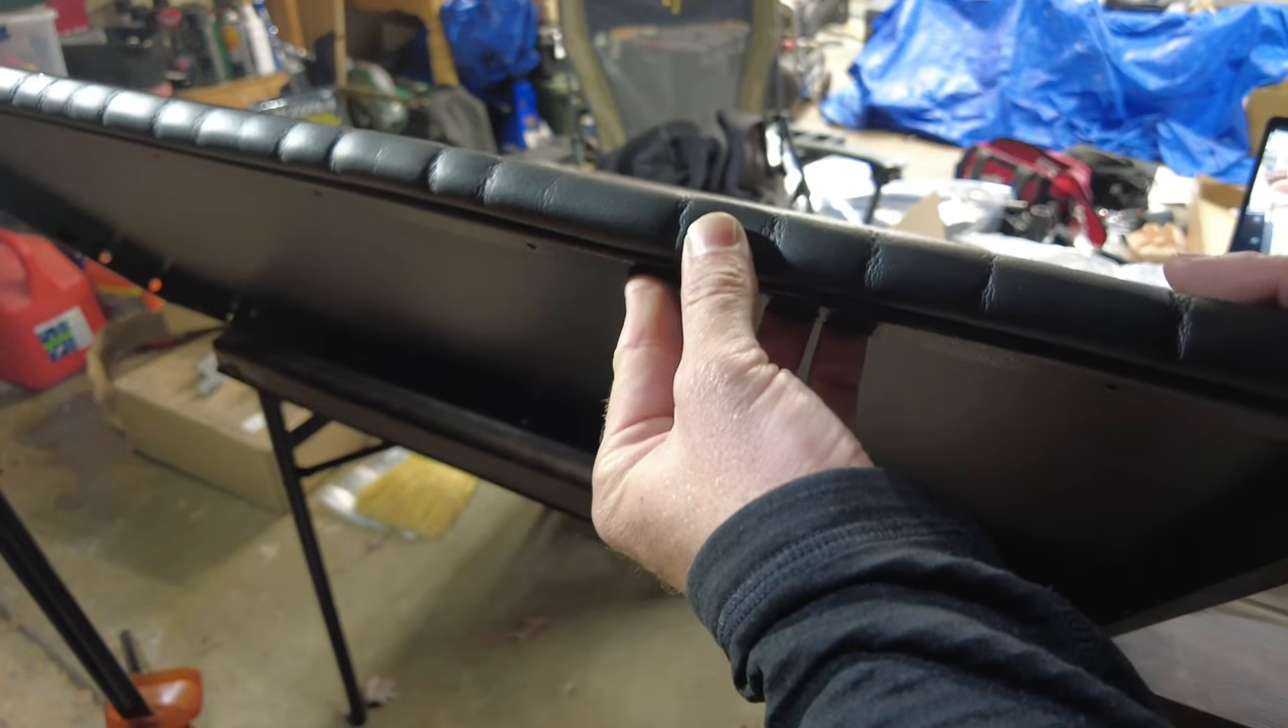You'll see I installed this lining on the large piece. It's this softish cushion material, that's going to be a nice seal for you.